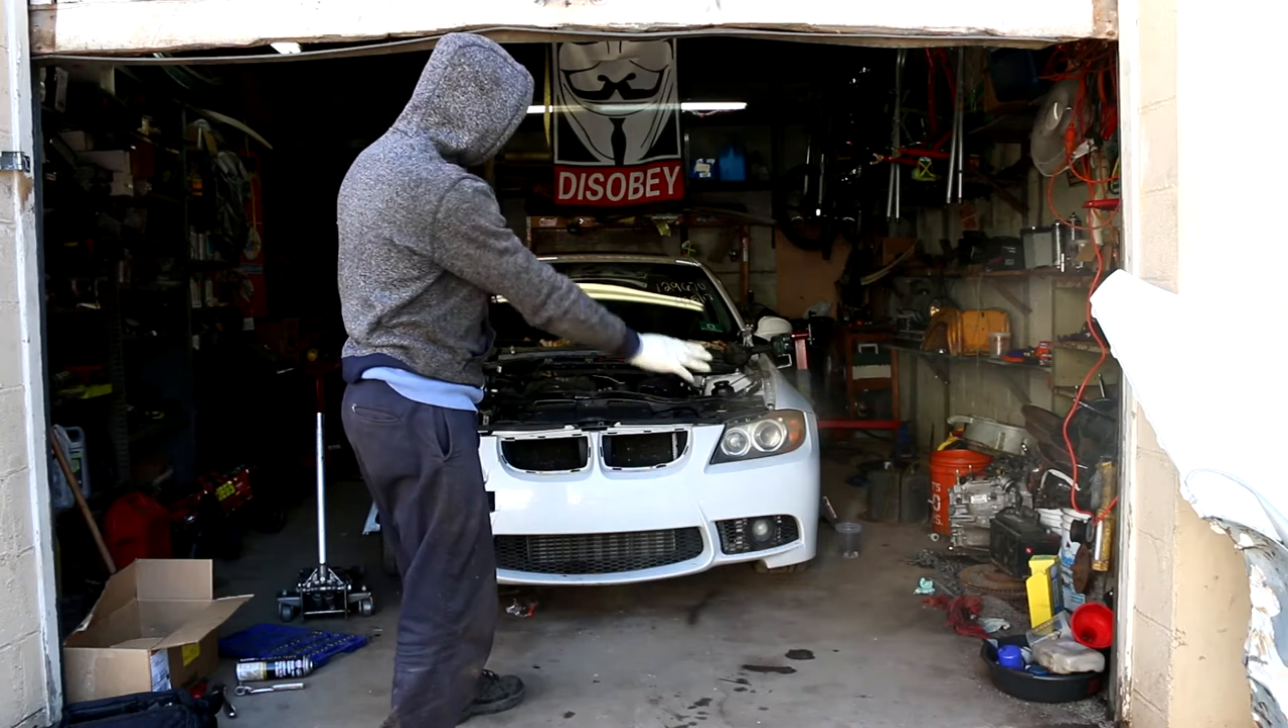As you can see i got the car in front of me i already removed the hood.